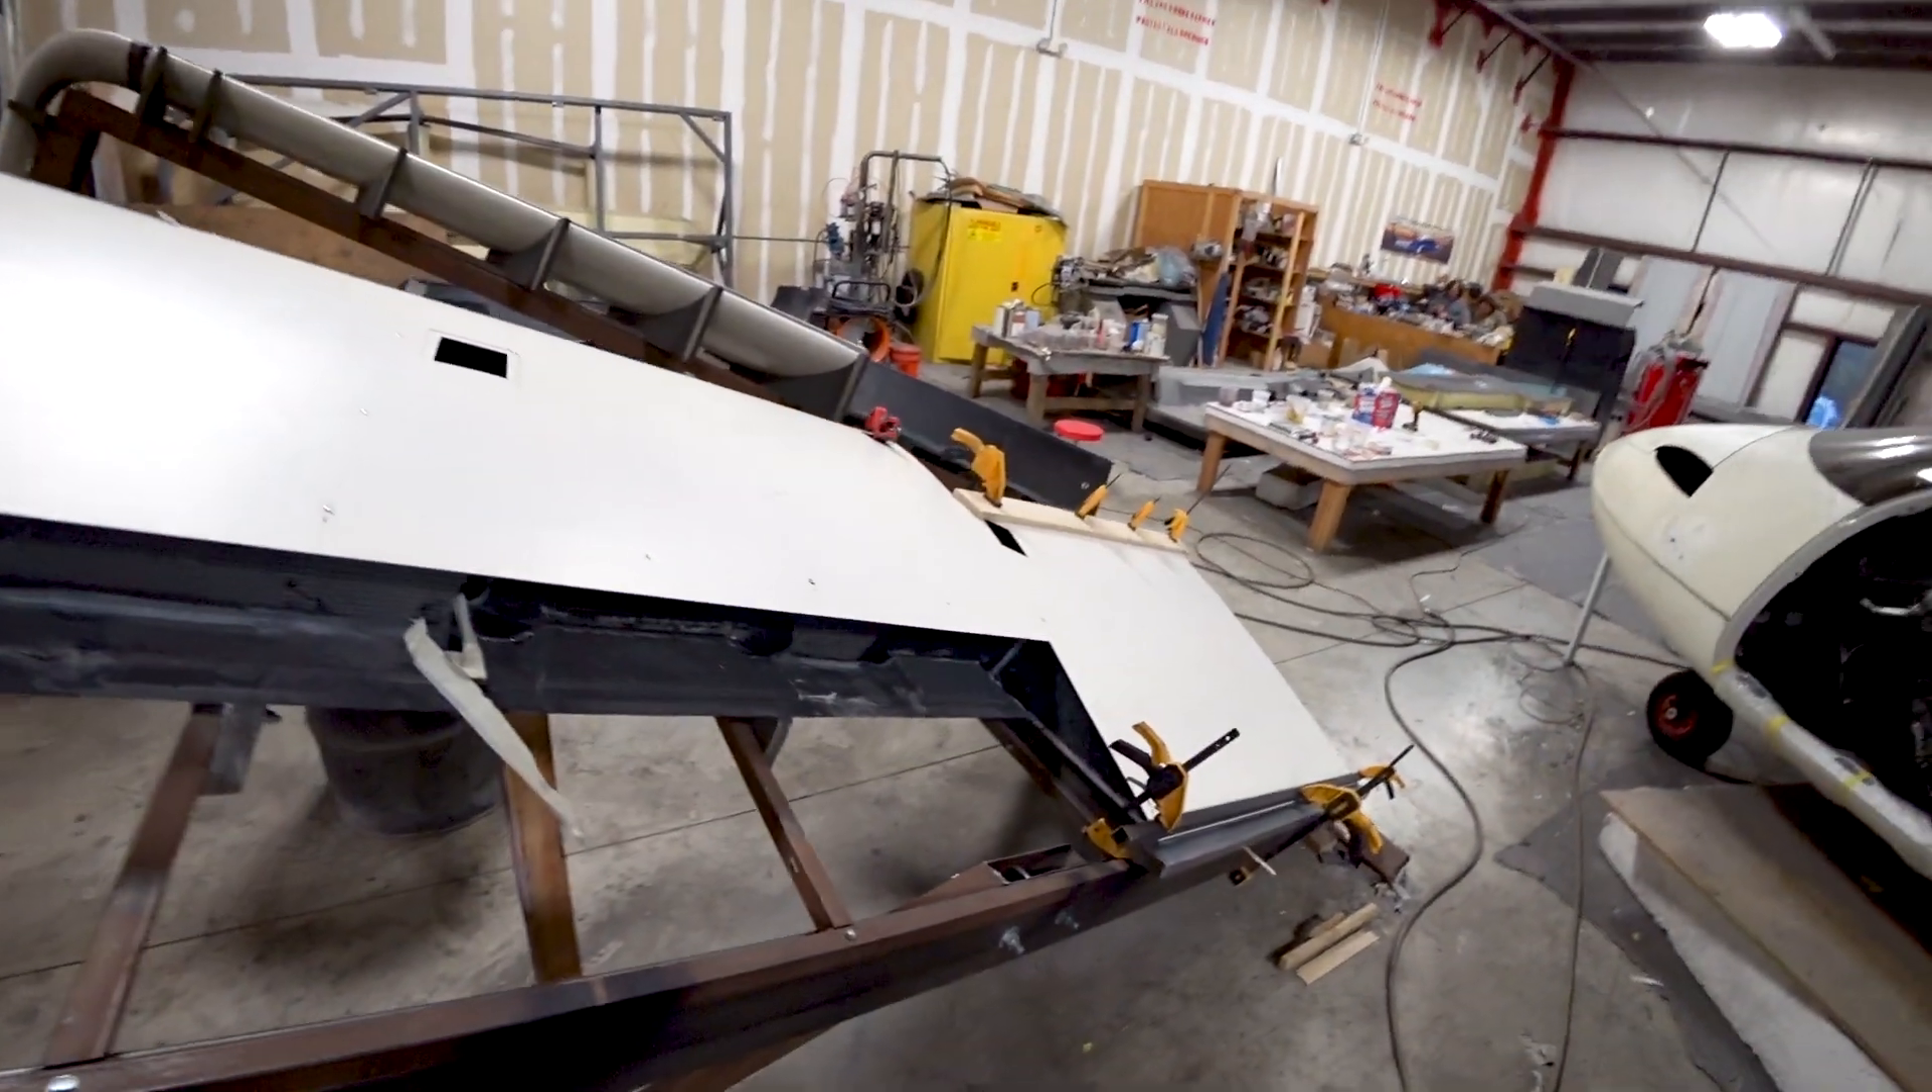They got that skin bonded on now and clamped in place.